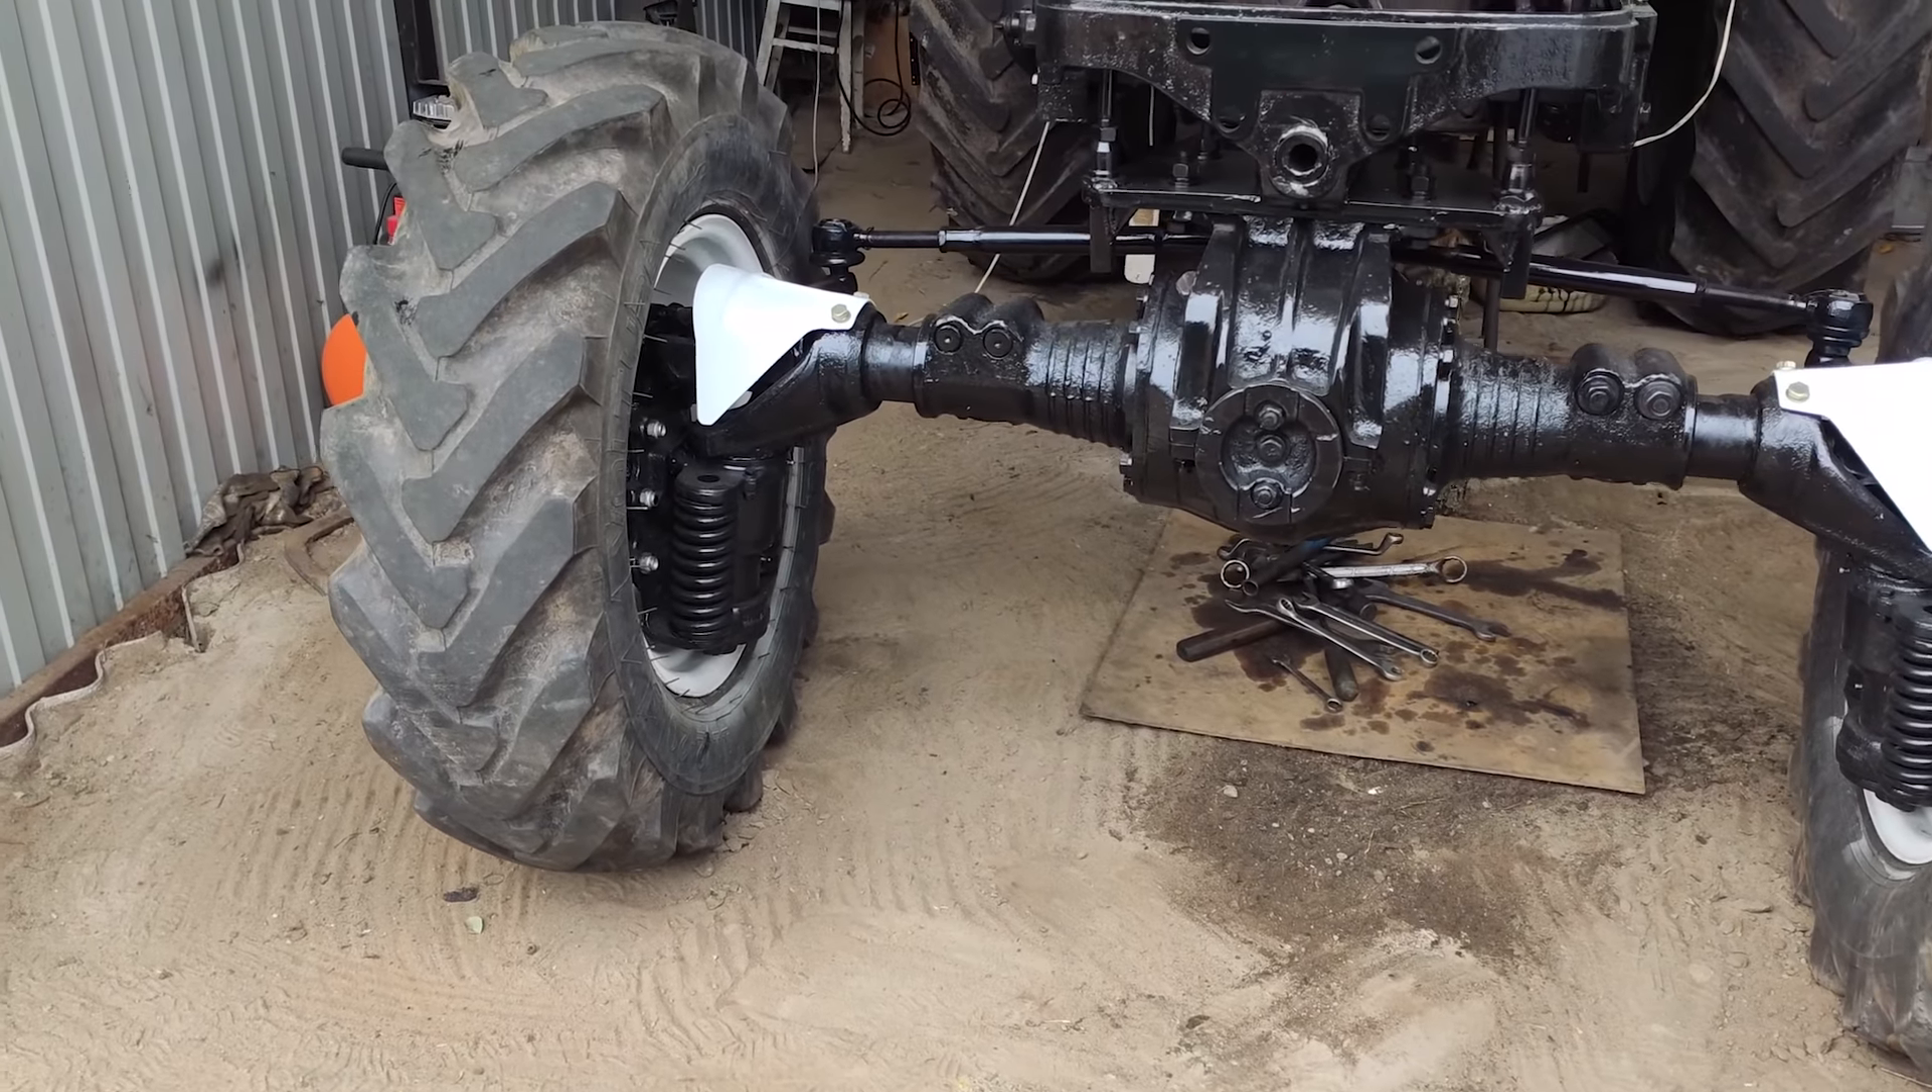Так ребятки собрали колеса вот так получилось то есть собрал на эти диски которые я красил получилось довольно таки неплохо.